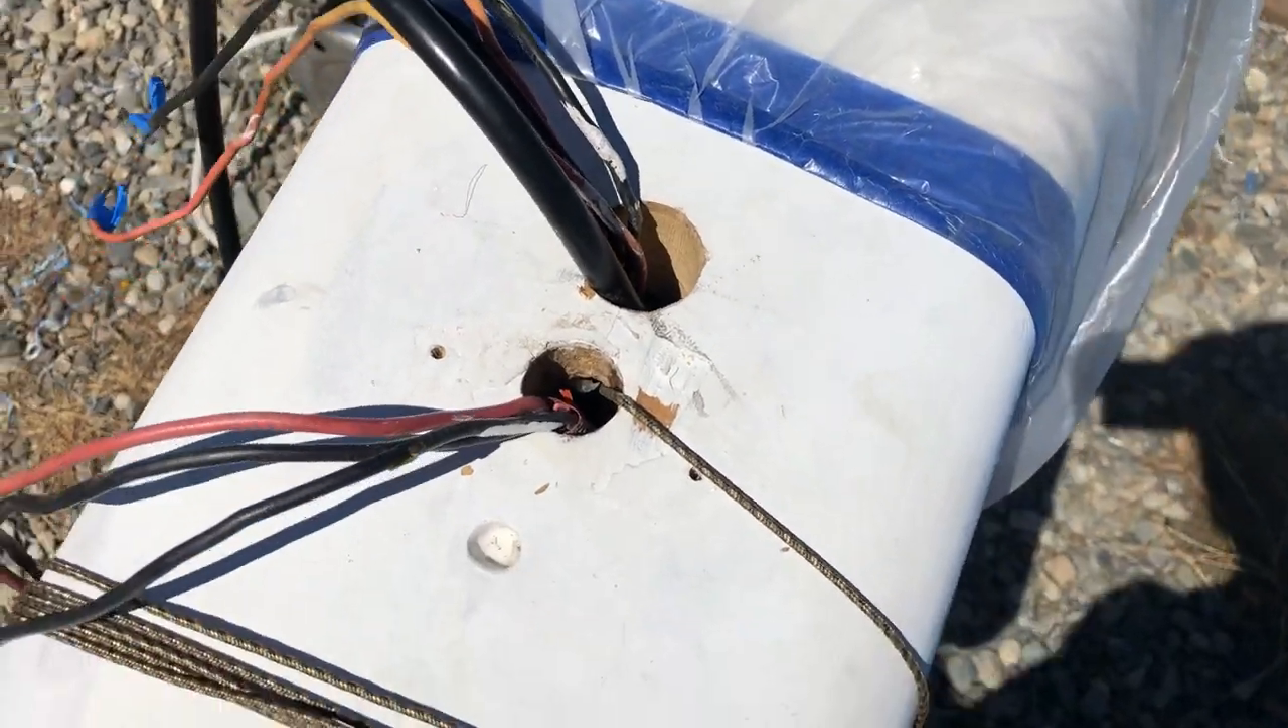So we've got this new one inch hole and we're able to get the big RG8 wire through.